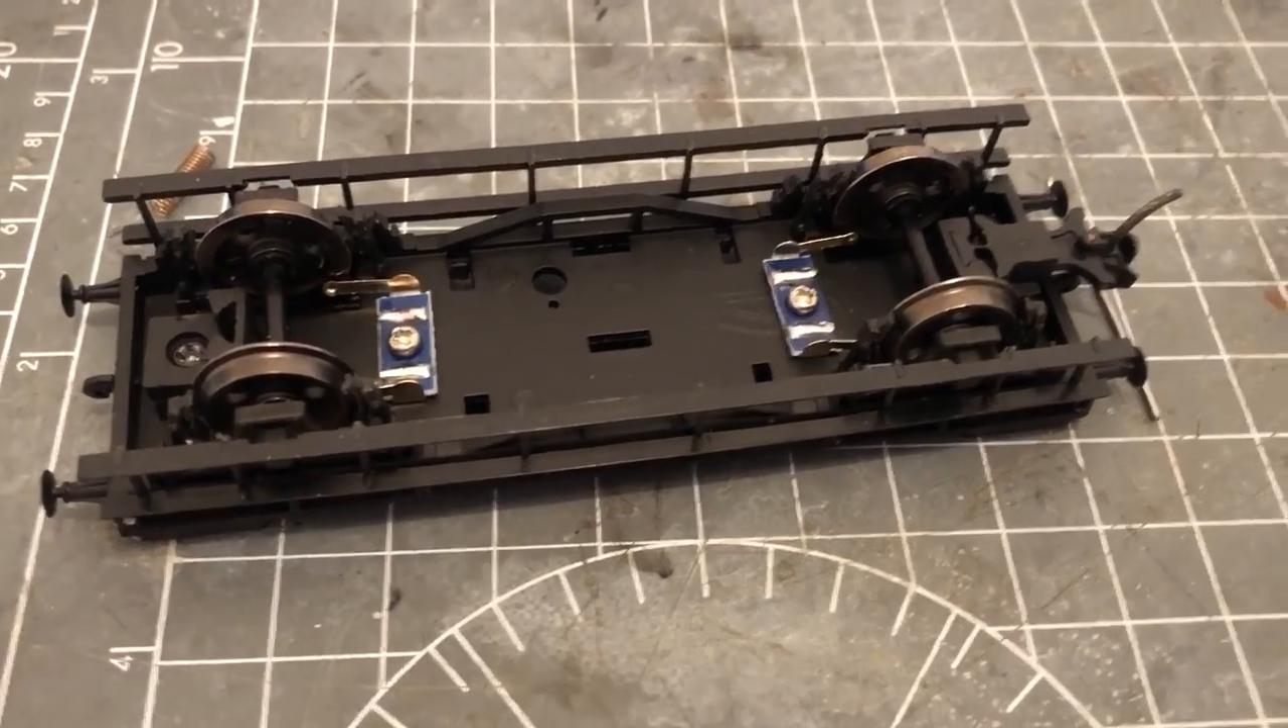So I've now put the pickups in place.